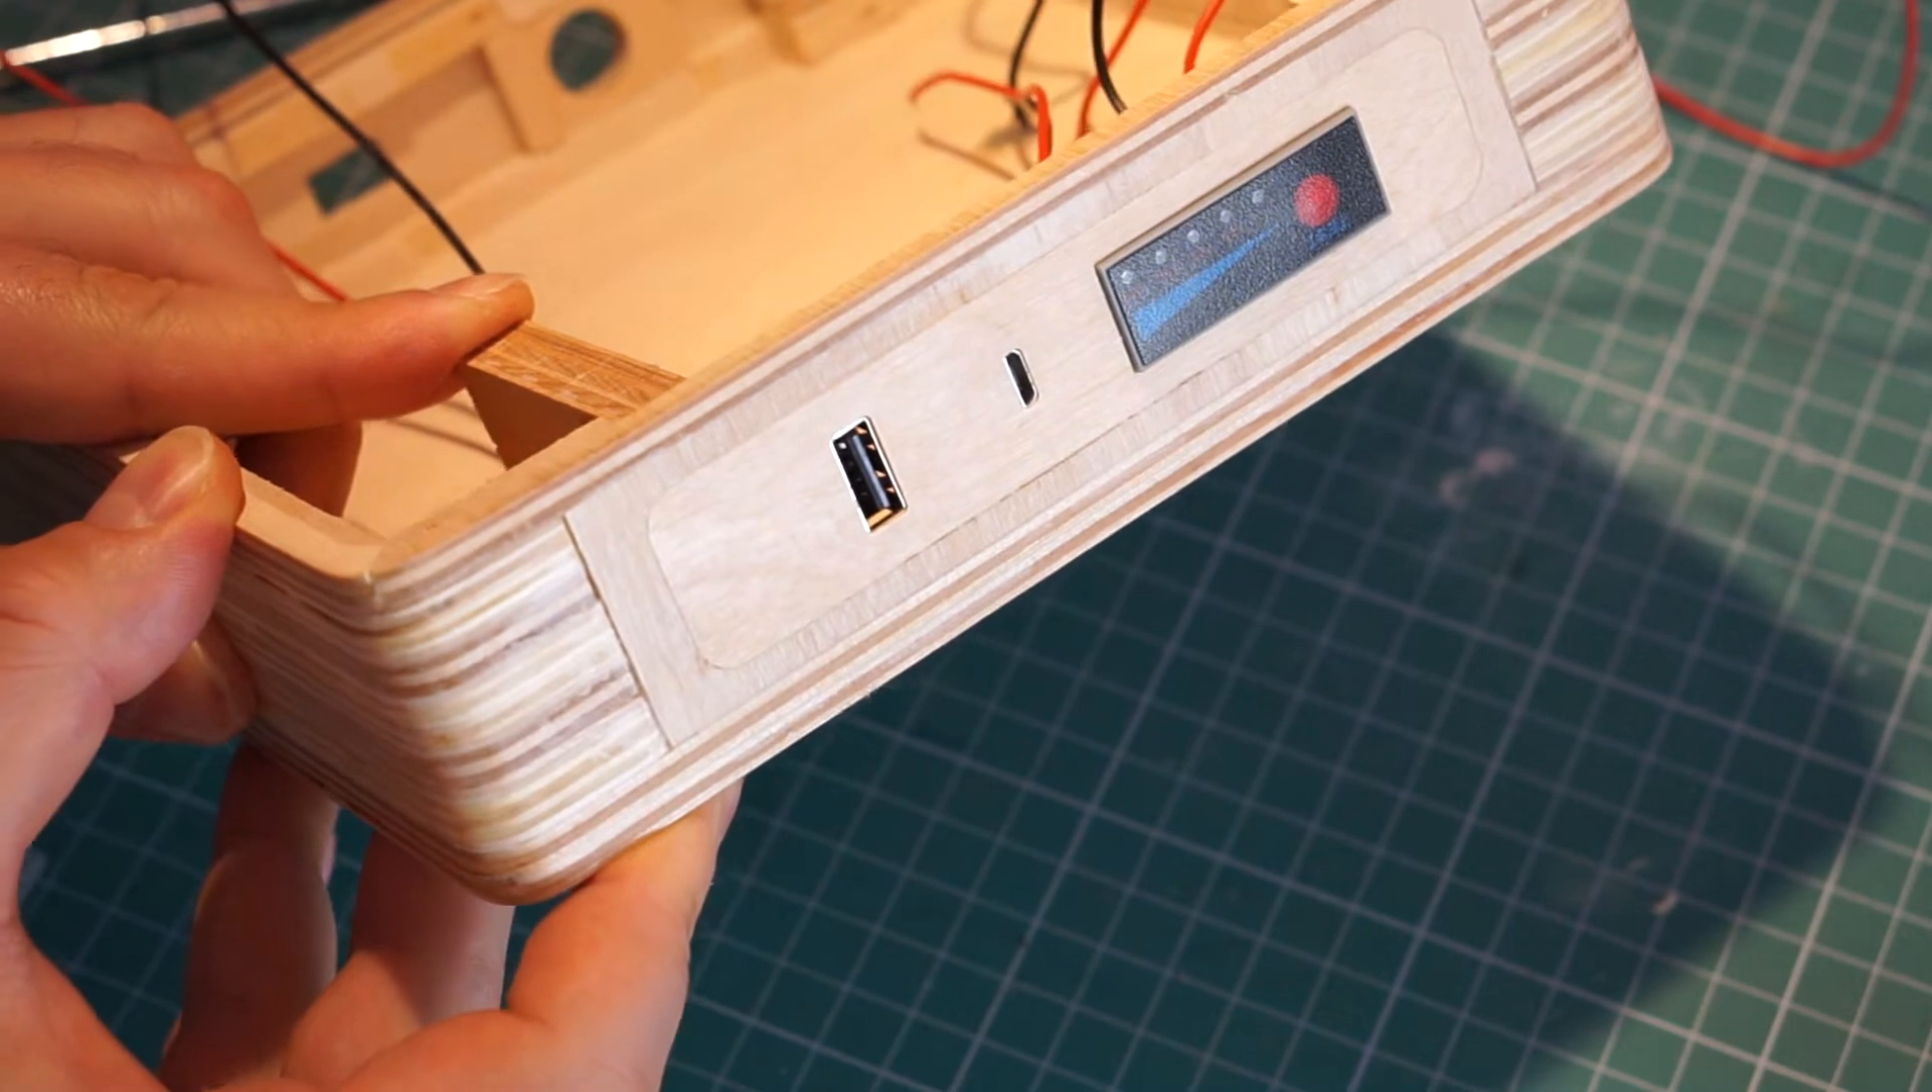With the PCB mounted, I glued the piece of plywood in place after making sure that the USB port aligns perfectly with the cutout.